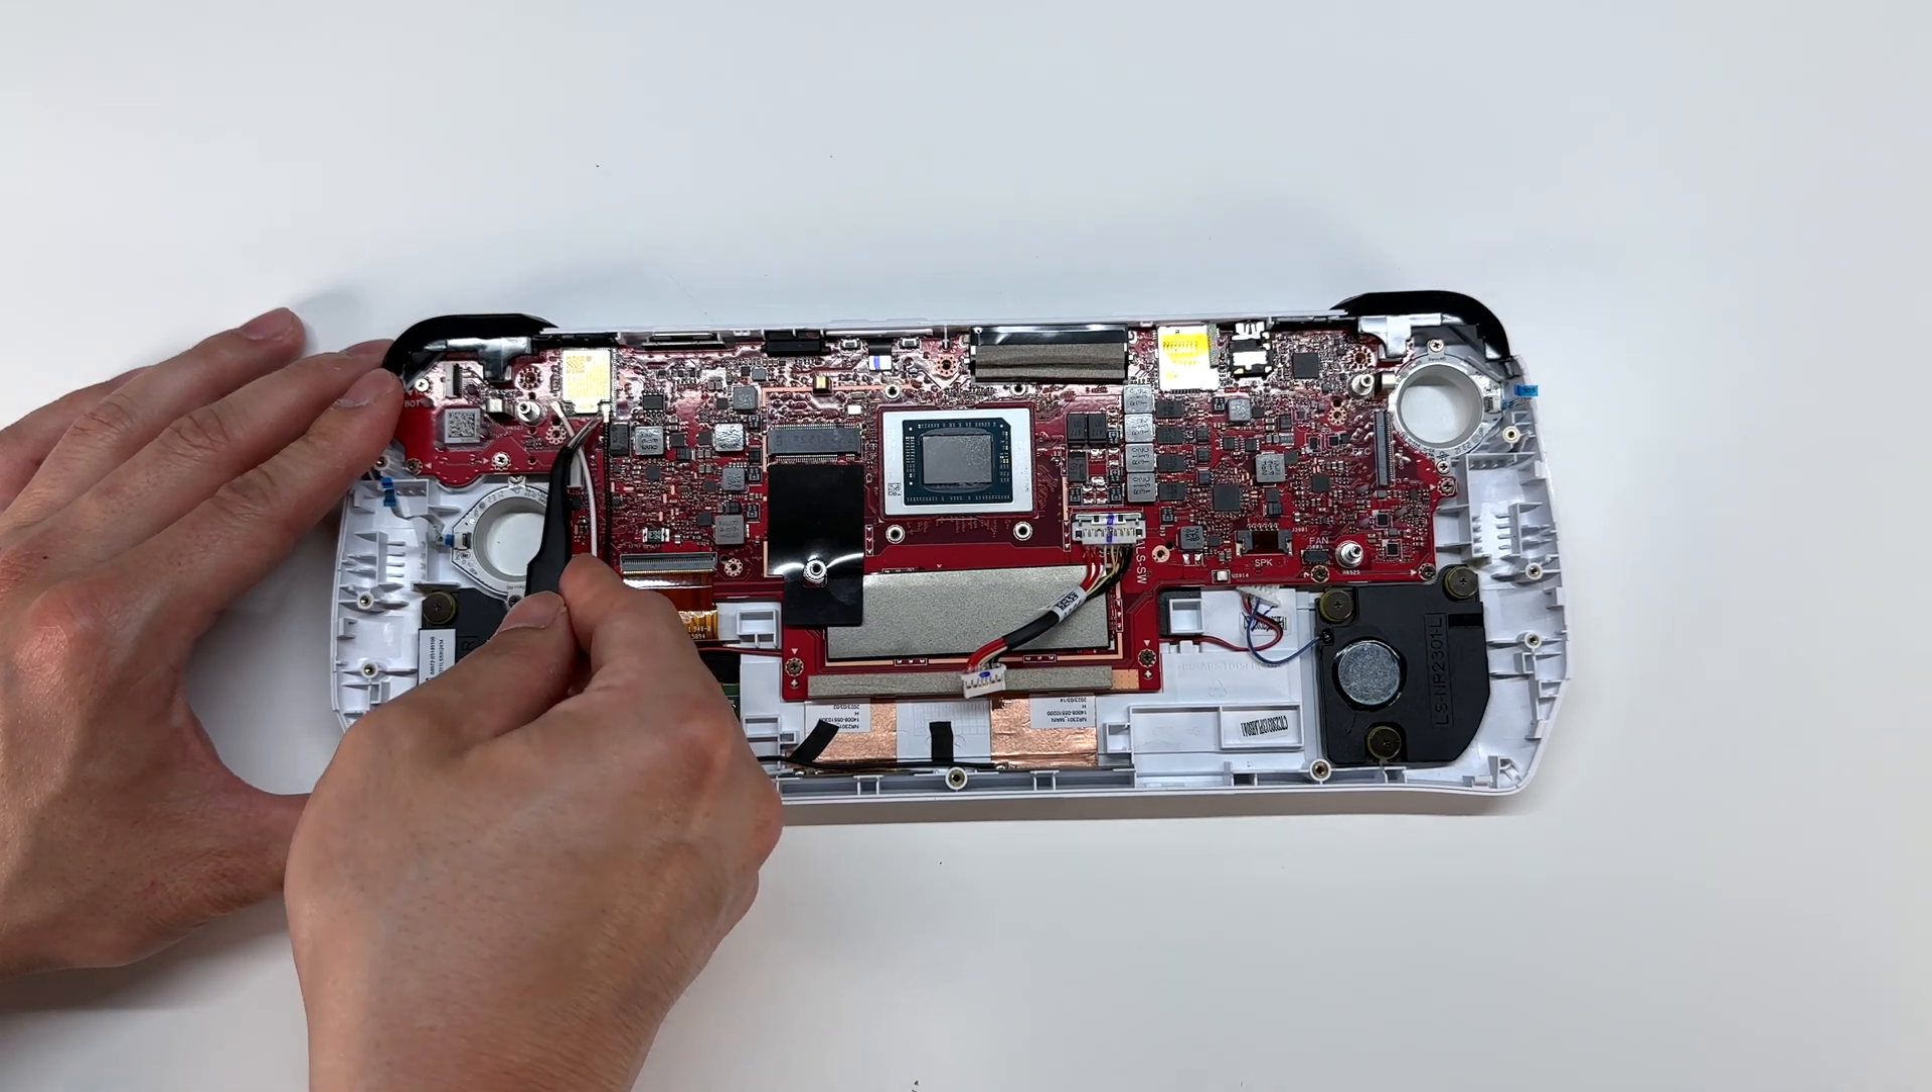Now we have access to the main board.